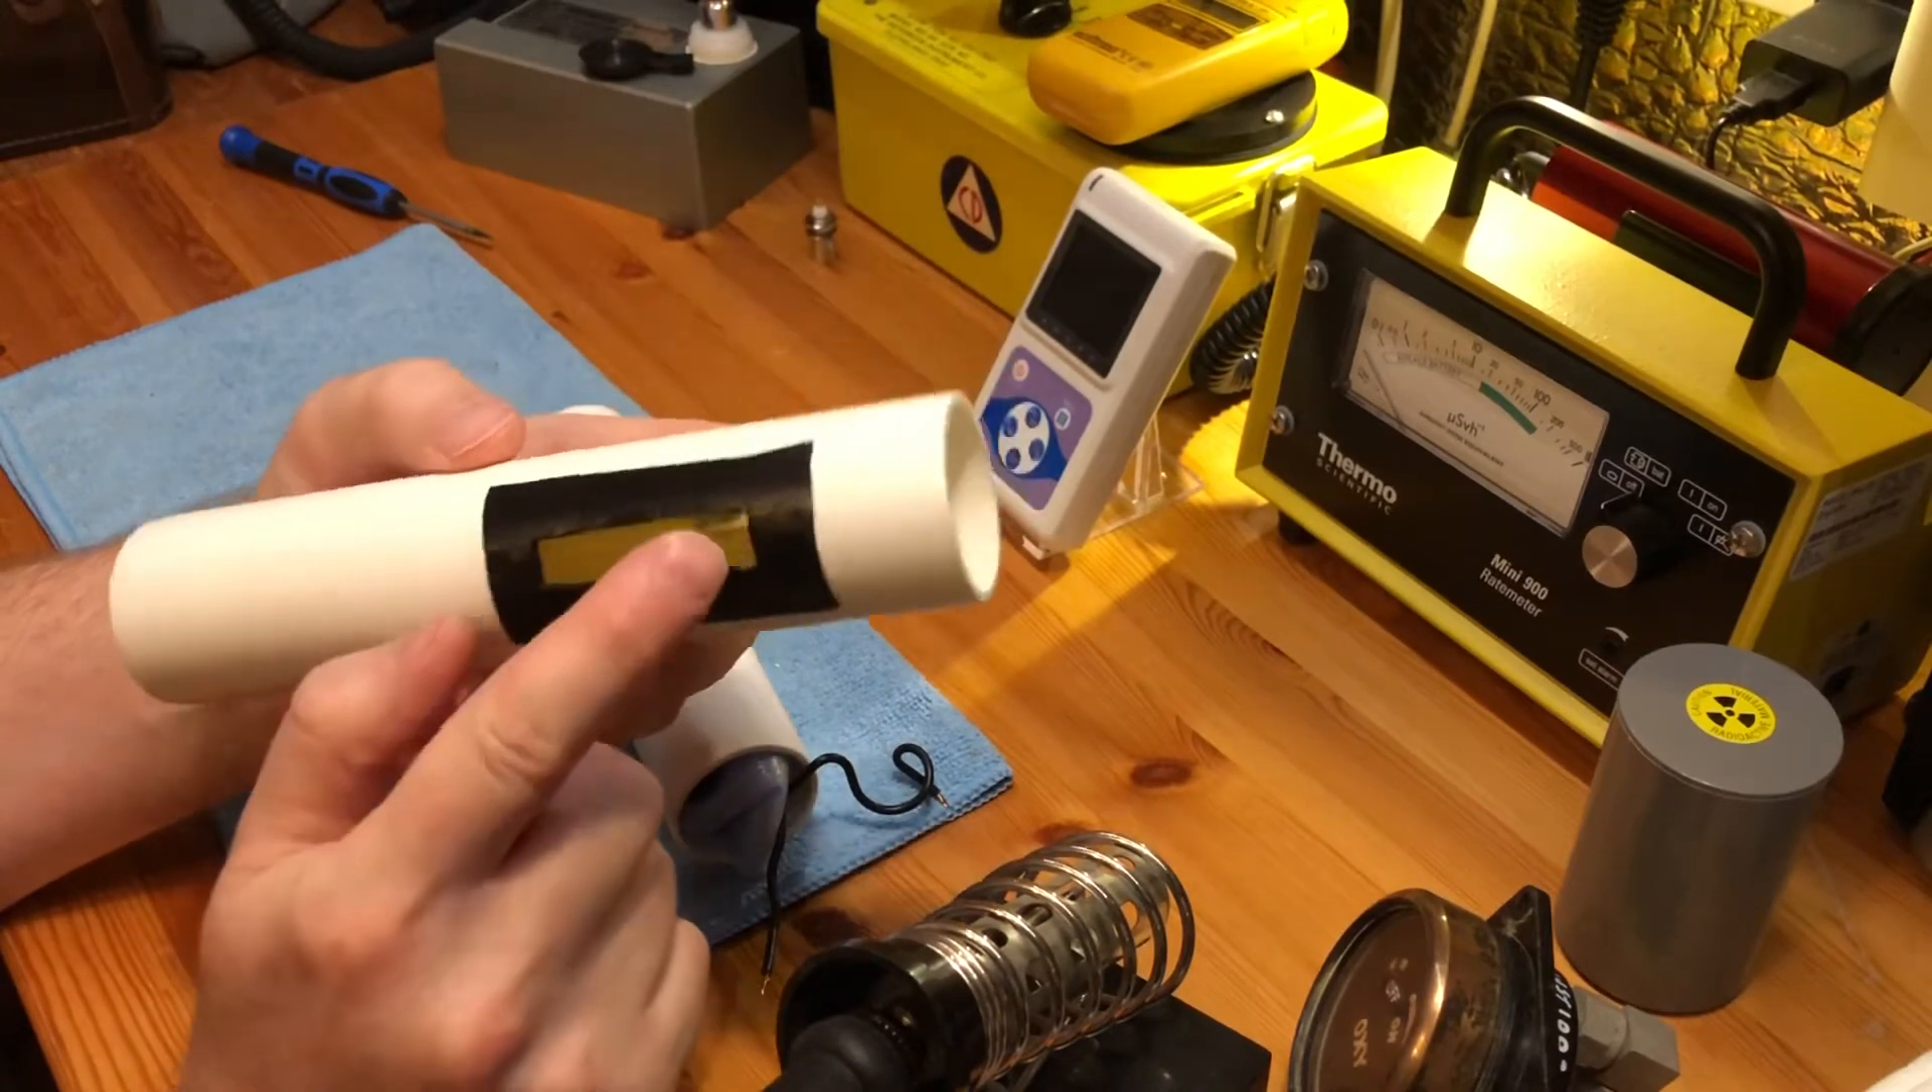I've made this one that has an open window and then I've put a little piece of tape inside just to protect the tube.